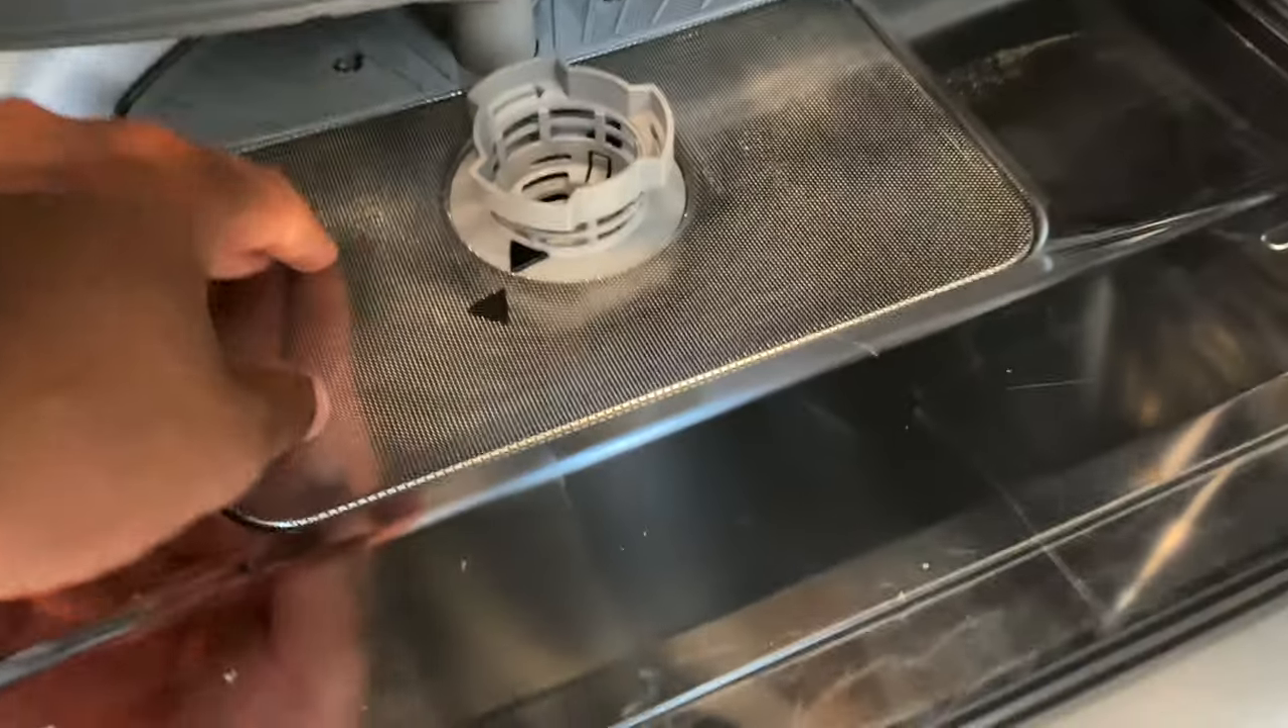There is this filter trap right here you see how it's lined up right here.